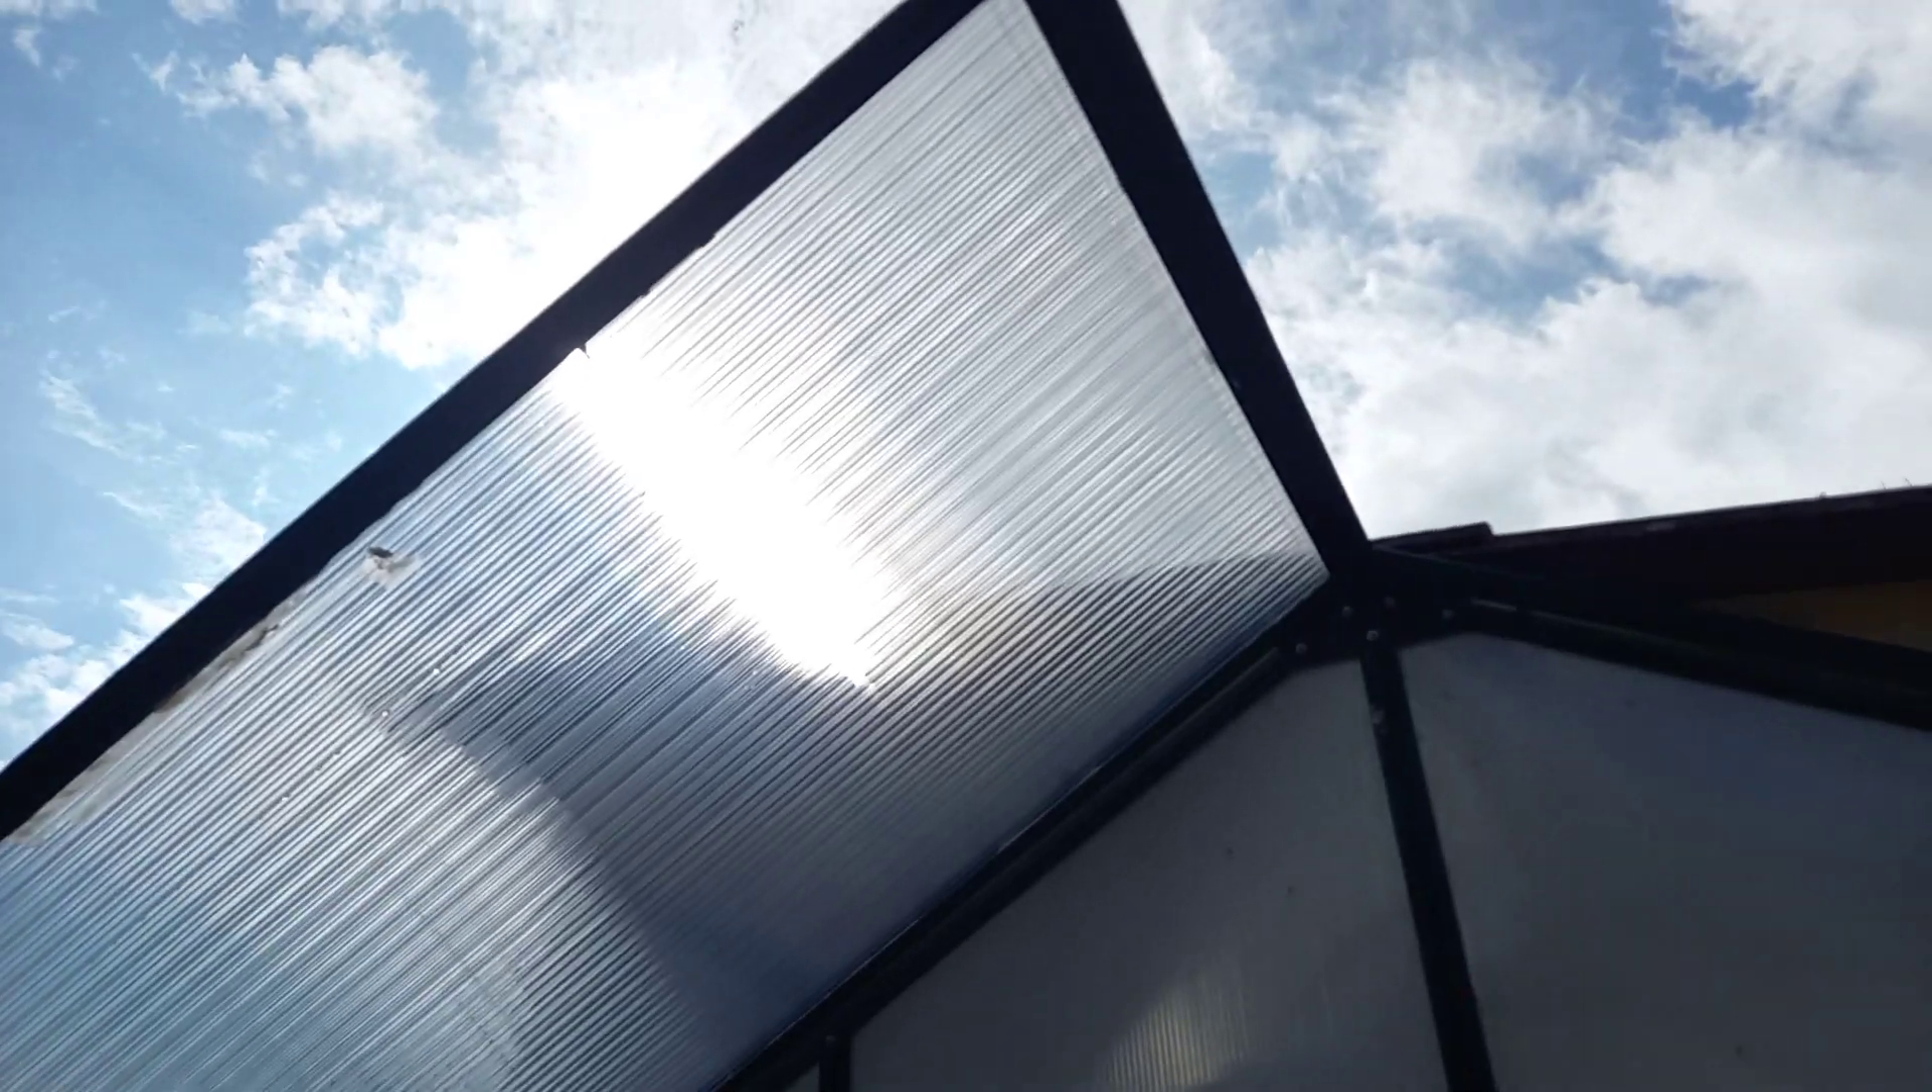Donc là, la première plaque, elle est posée.